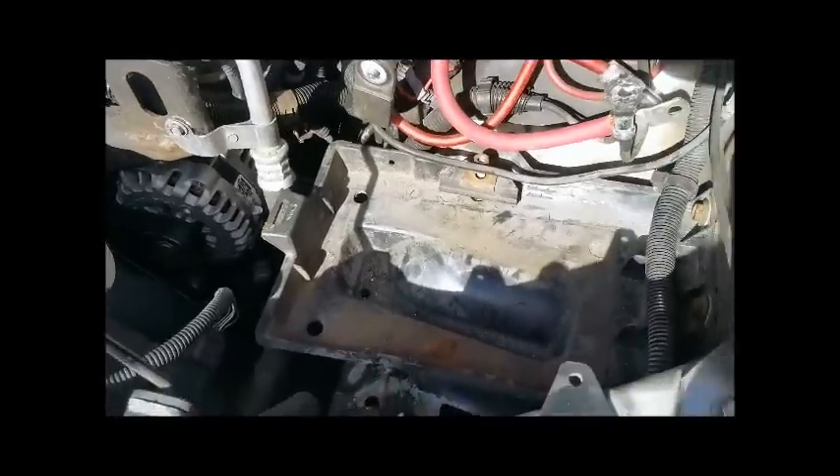All I got left to do is just put the battery in and then we can start her up.